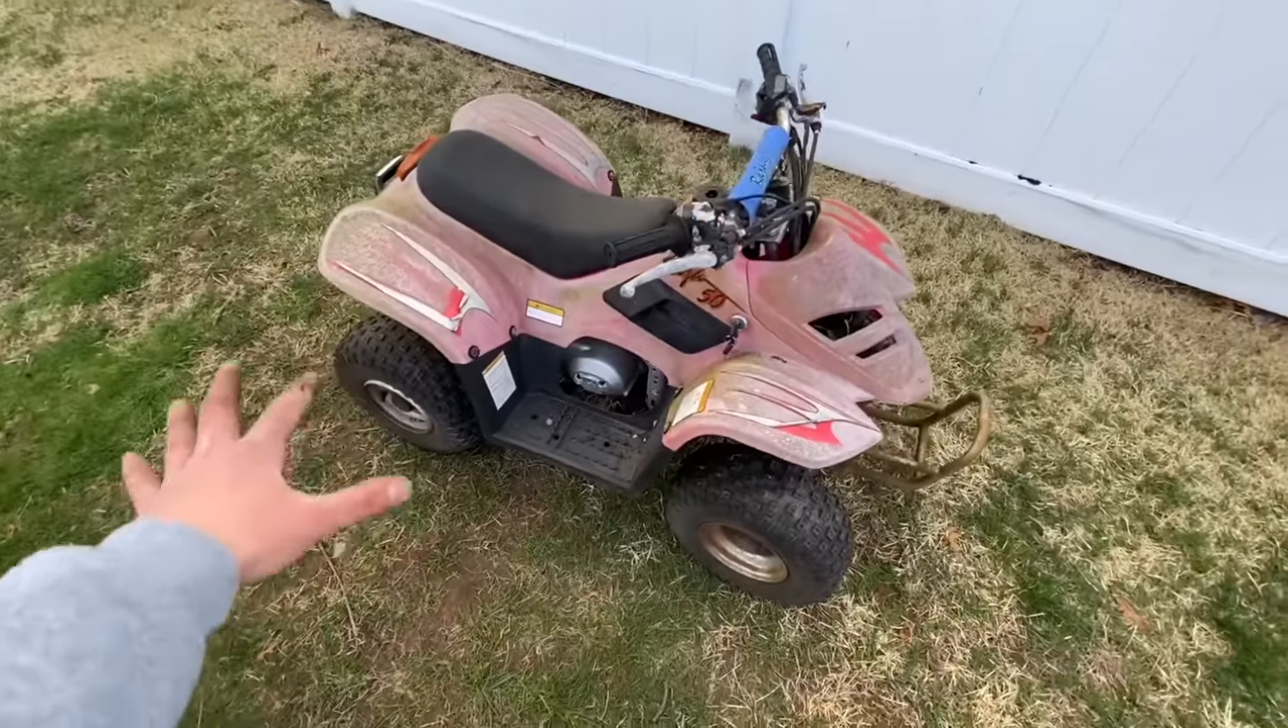The quad is all back together finally.